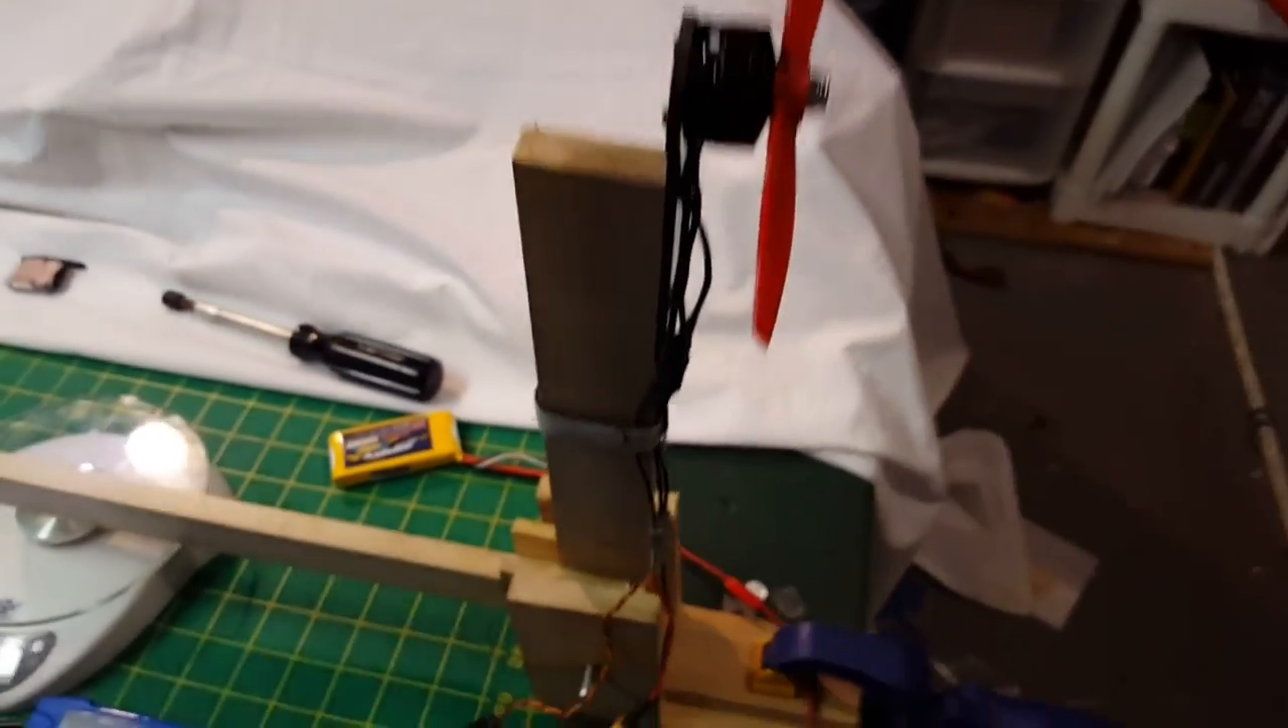Here i have my homemade thrust stand all set up i have a black edition ready -made rc 2204 2300 kv motor on there and right now i have the 5045 bullnose tri prop on.